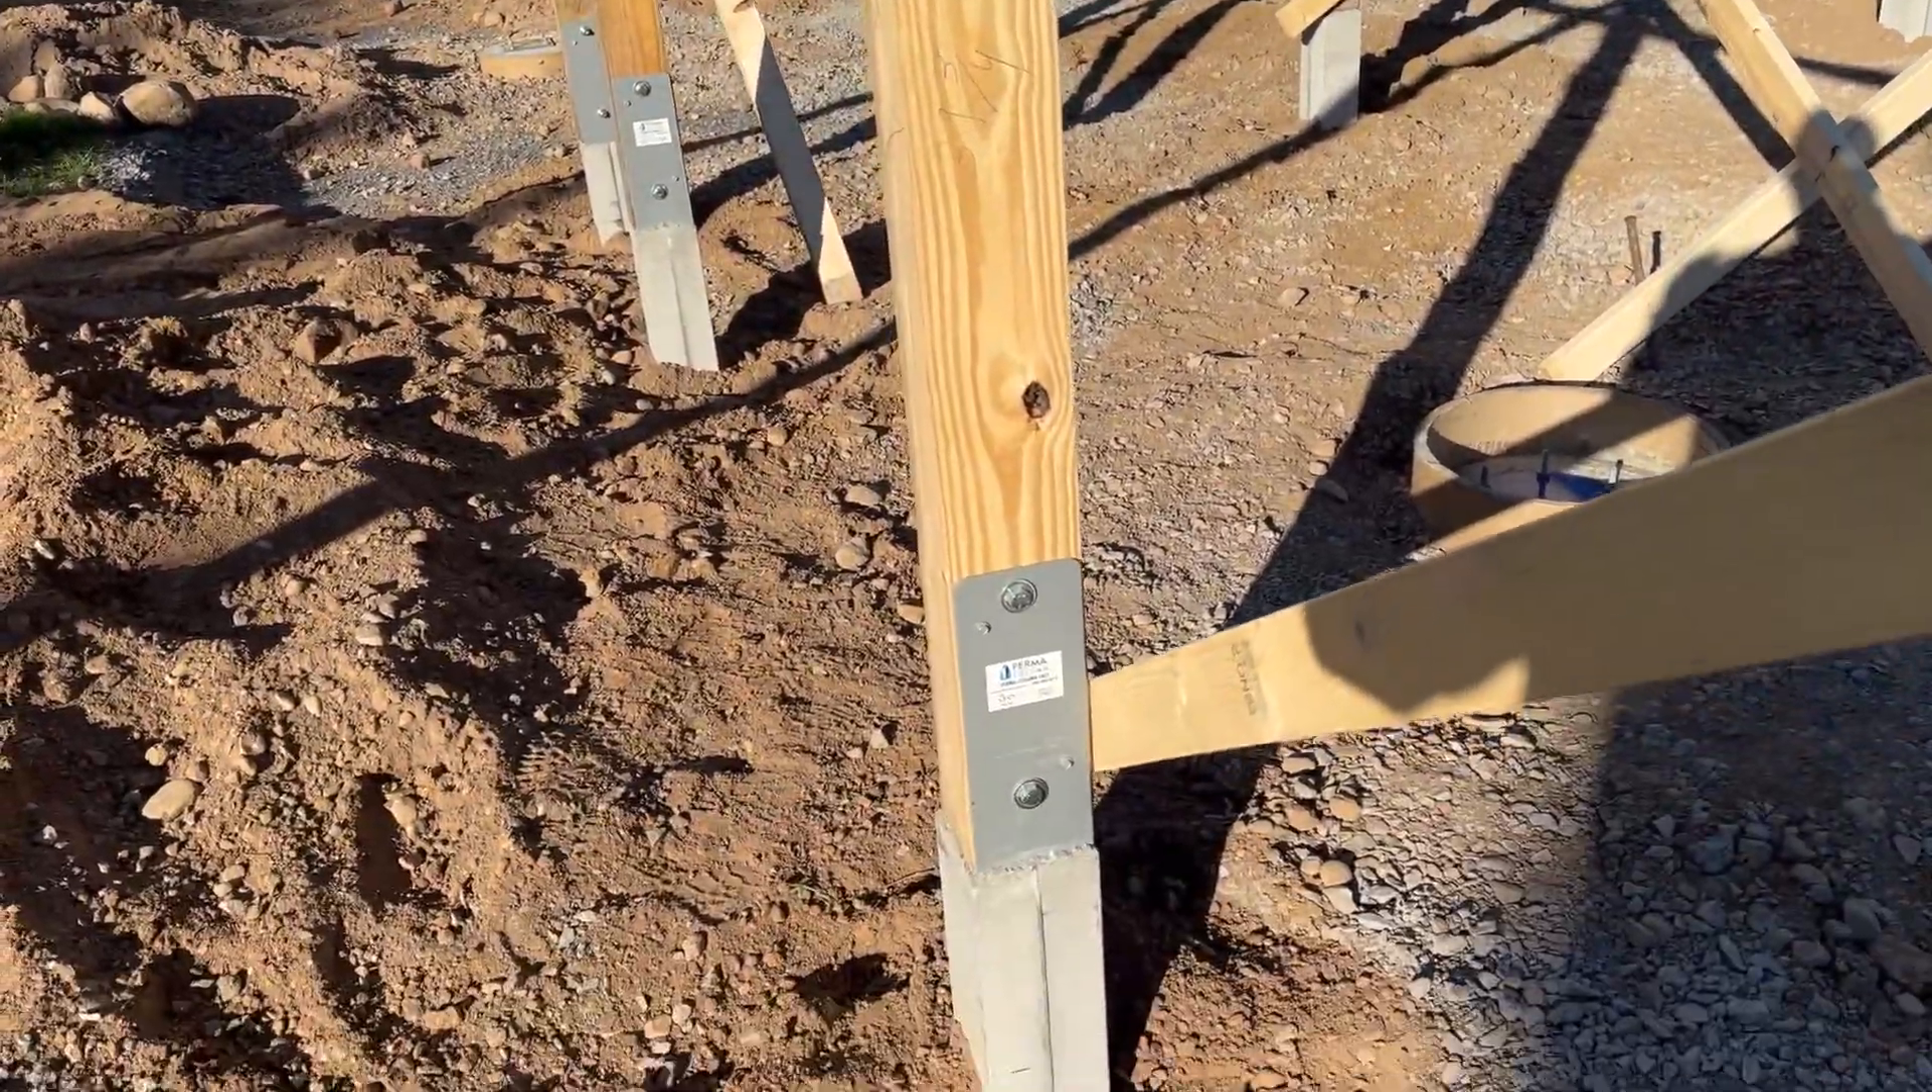You can see here one of the permacolum posts, which is now in the ground.